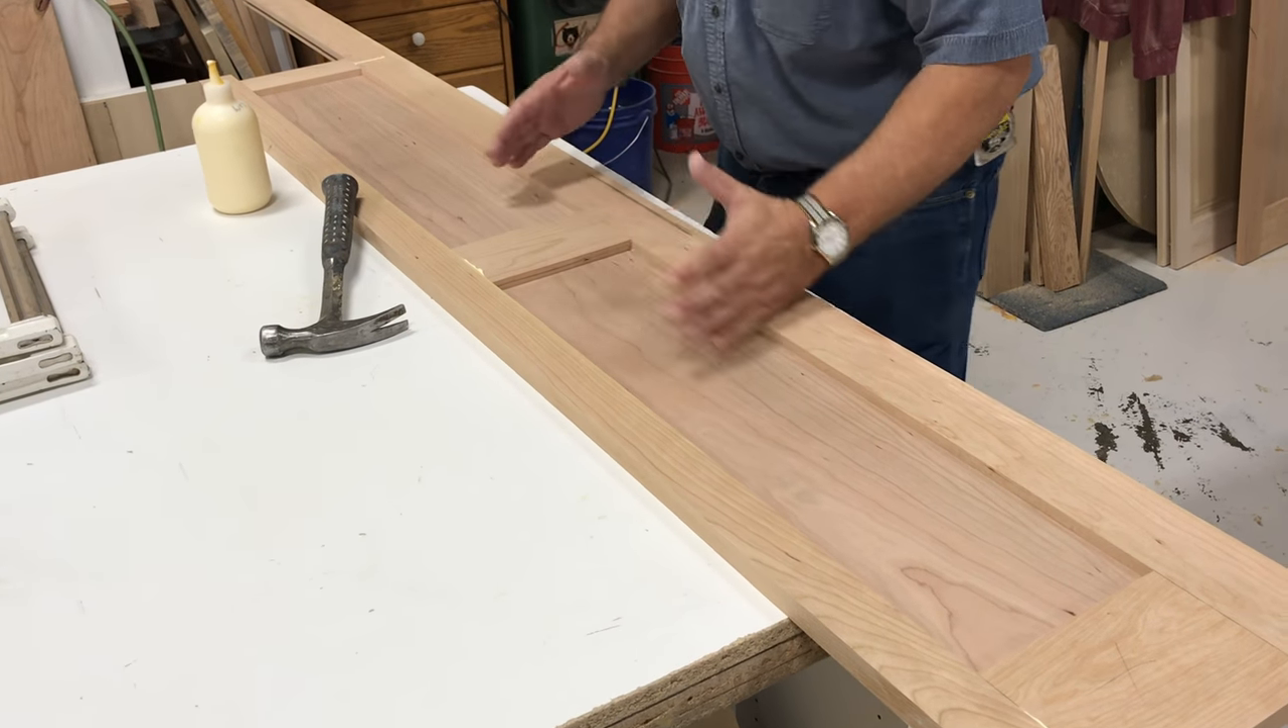Now you'll notice I have my center rail glued in.